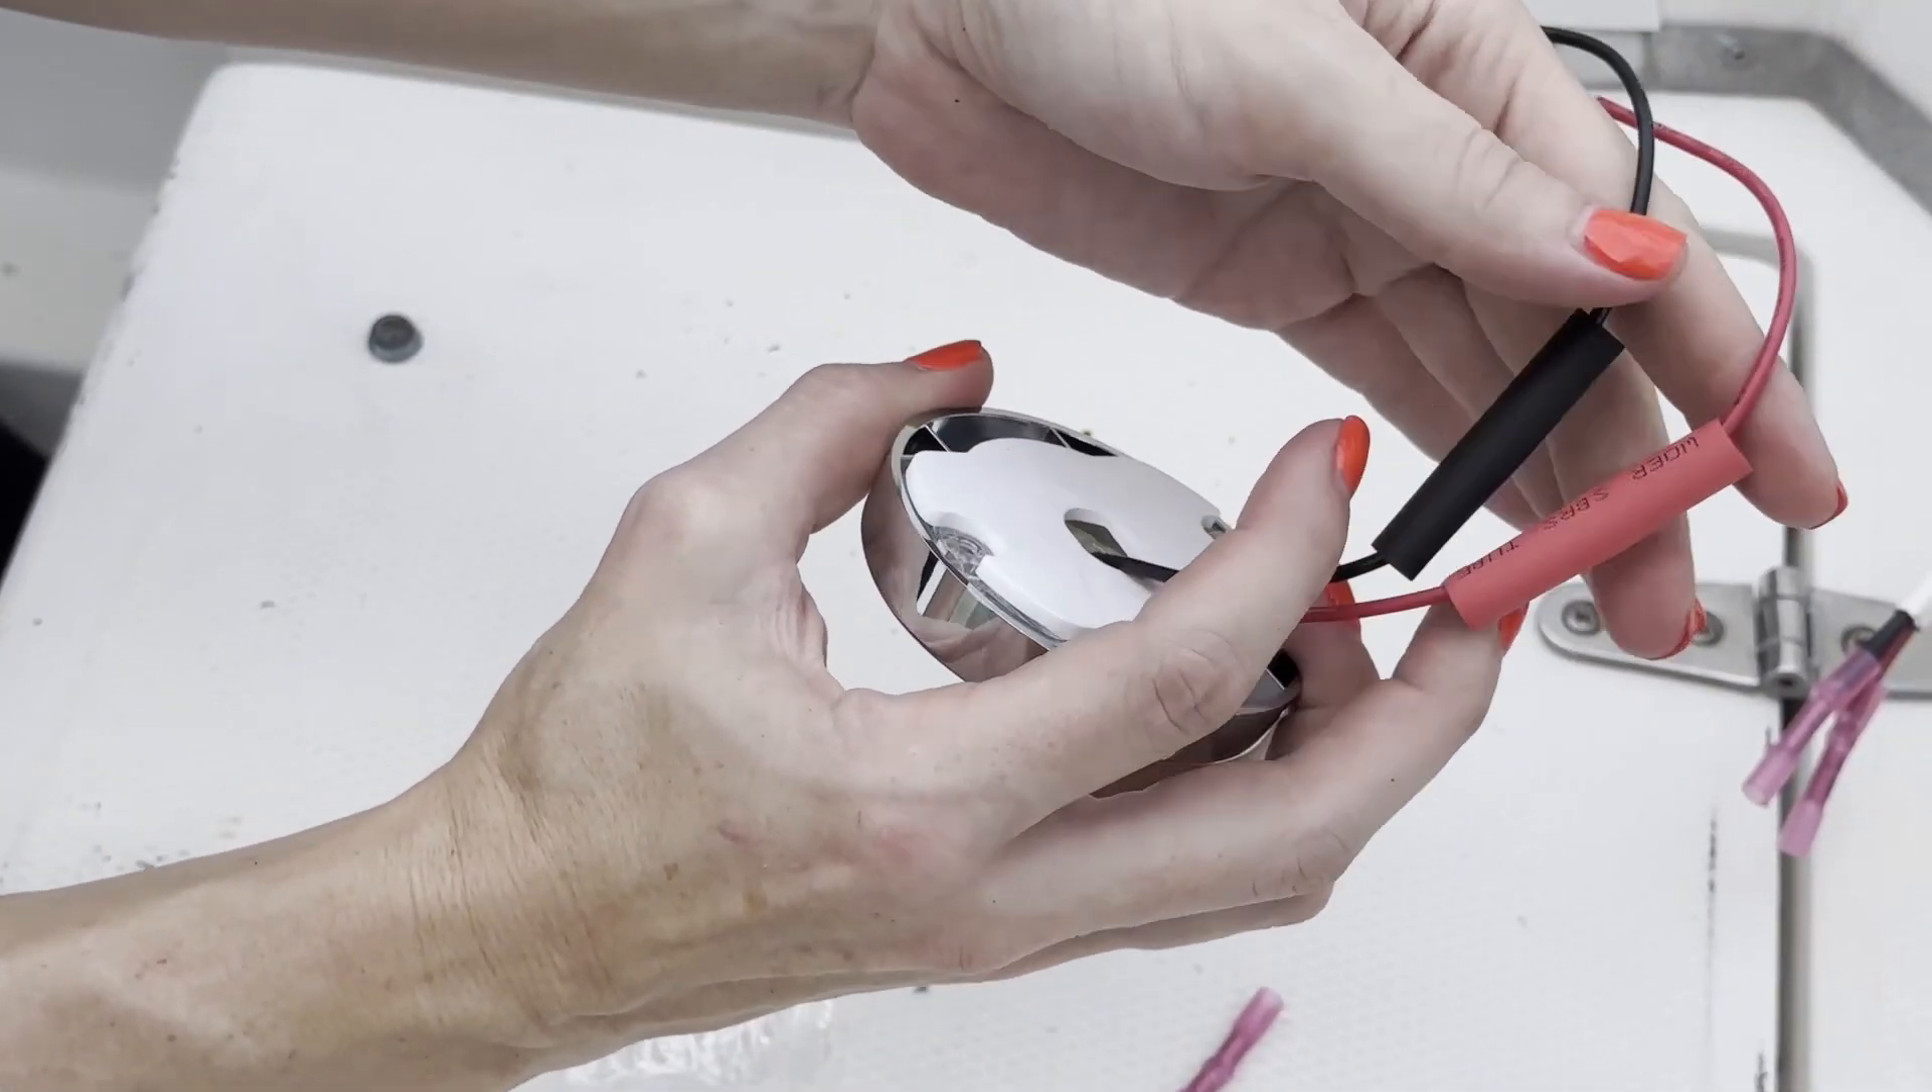So we've put our heat shrink on here on each of our wires.